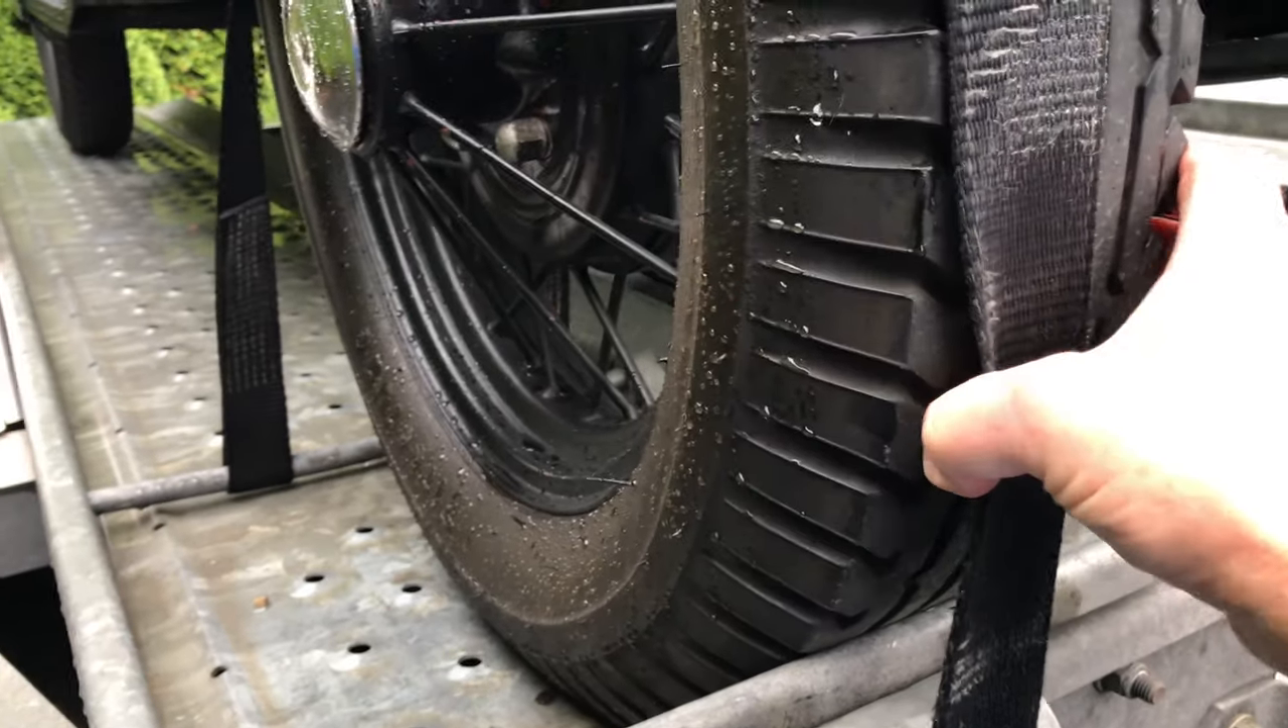Tire strap is not centered.